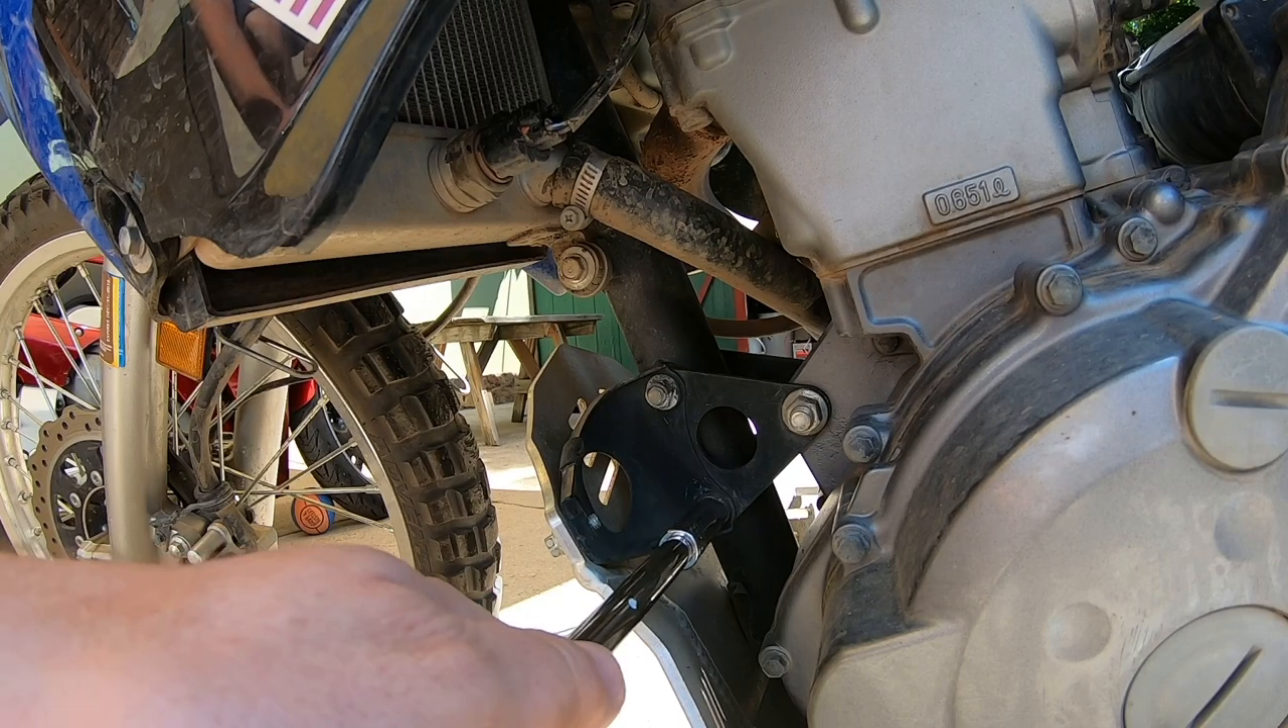Now we gotta get these two bolts off holding the the skid plate in place.